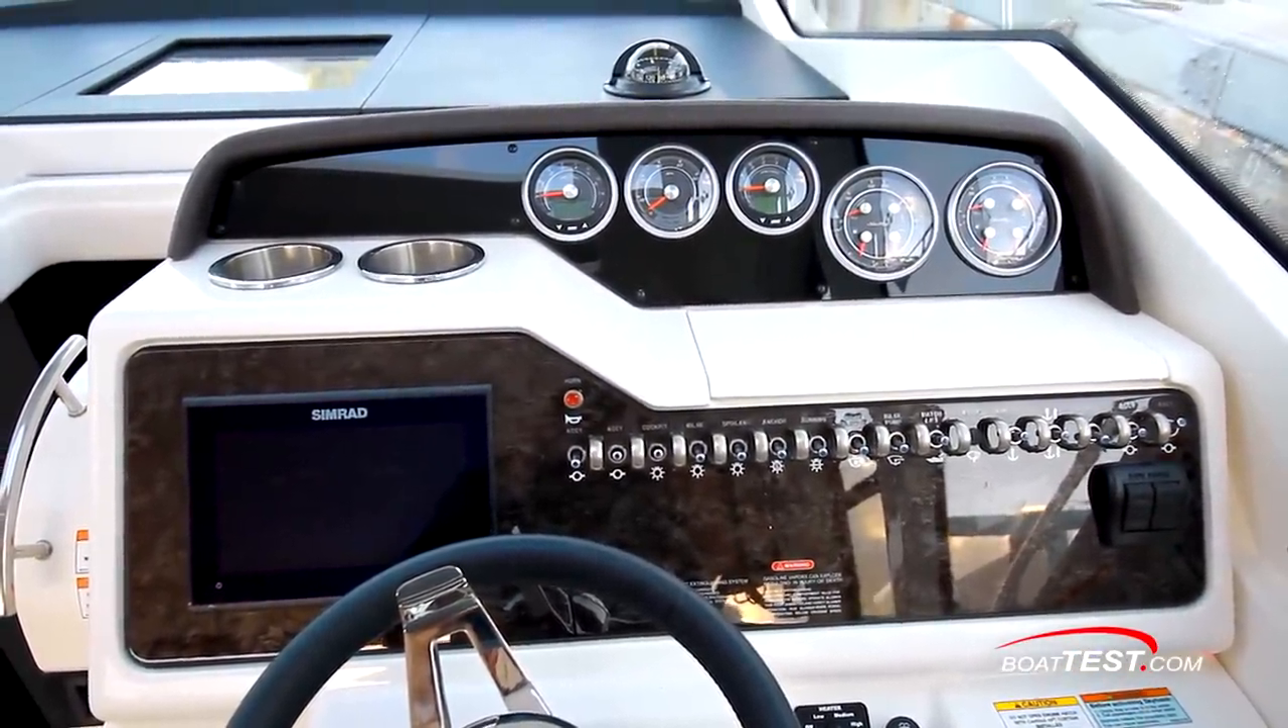The magnetic compass is centered on the instrument pod, but not lined up with the wheel.